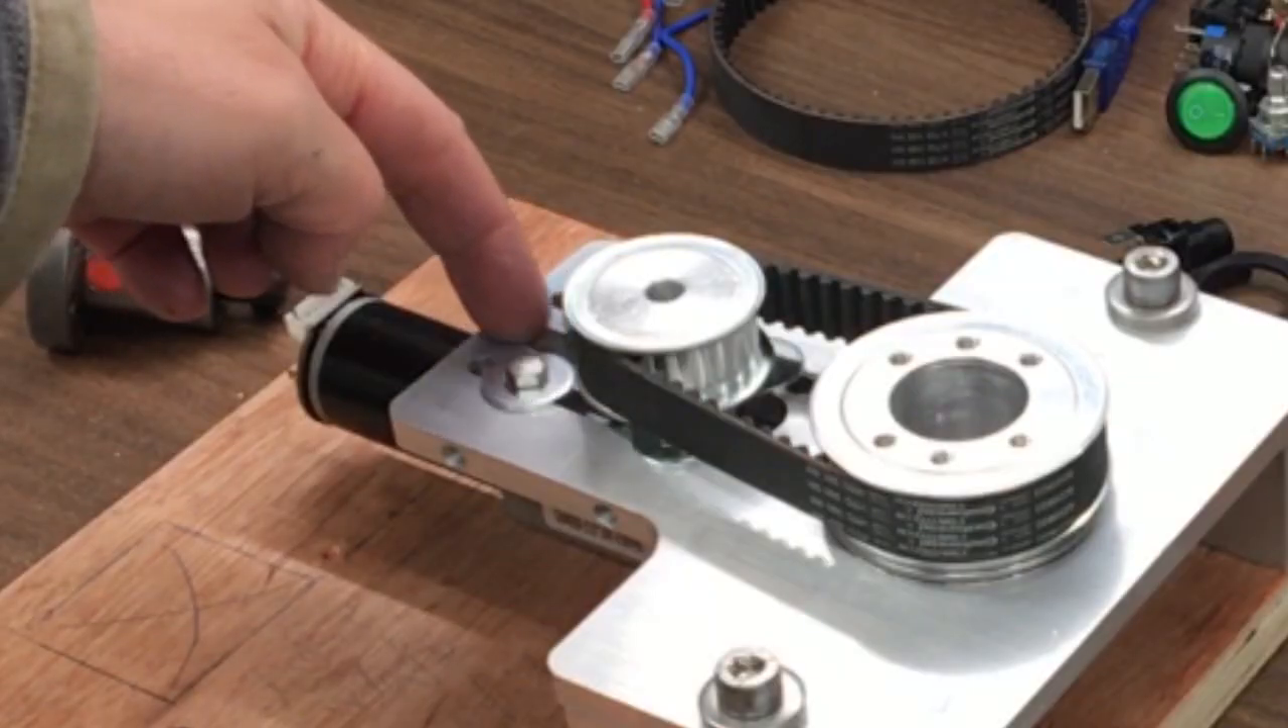So I've managed to mount the motor properly now. And I ended up making a little bit of a modification in the plate.